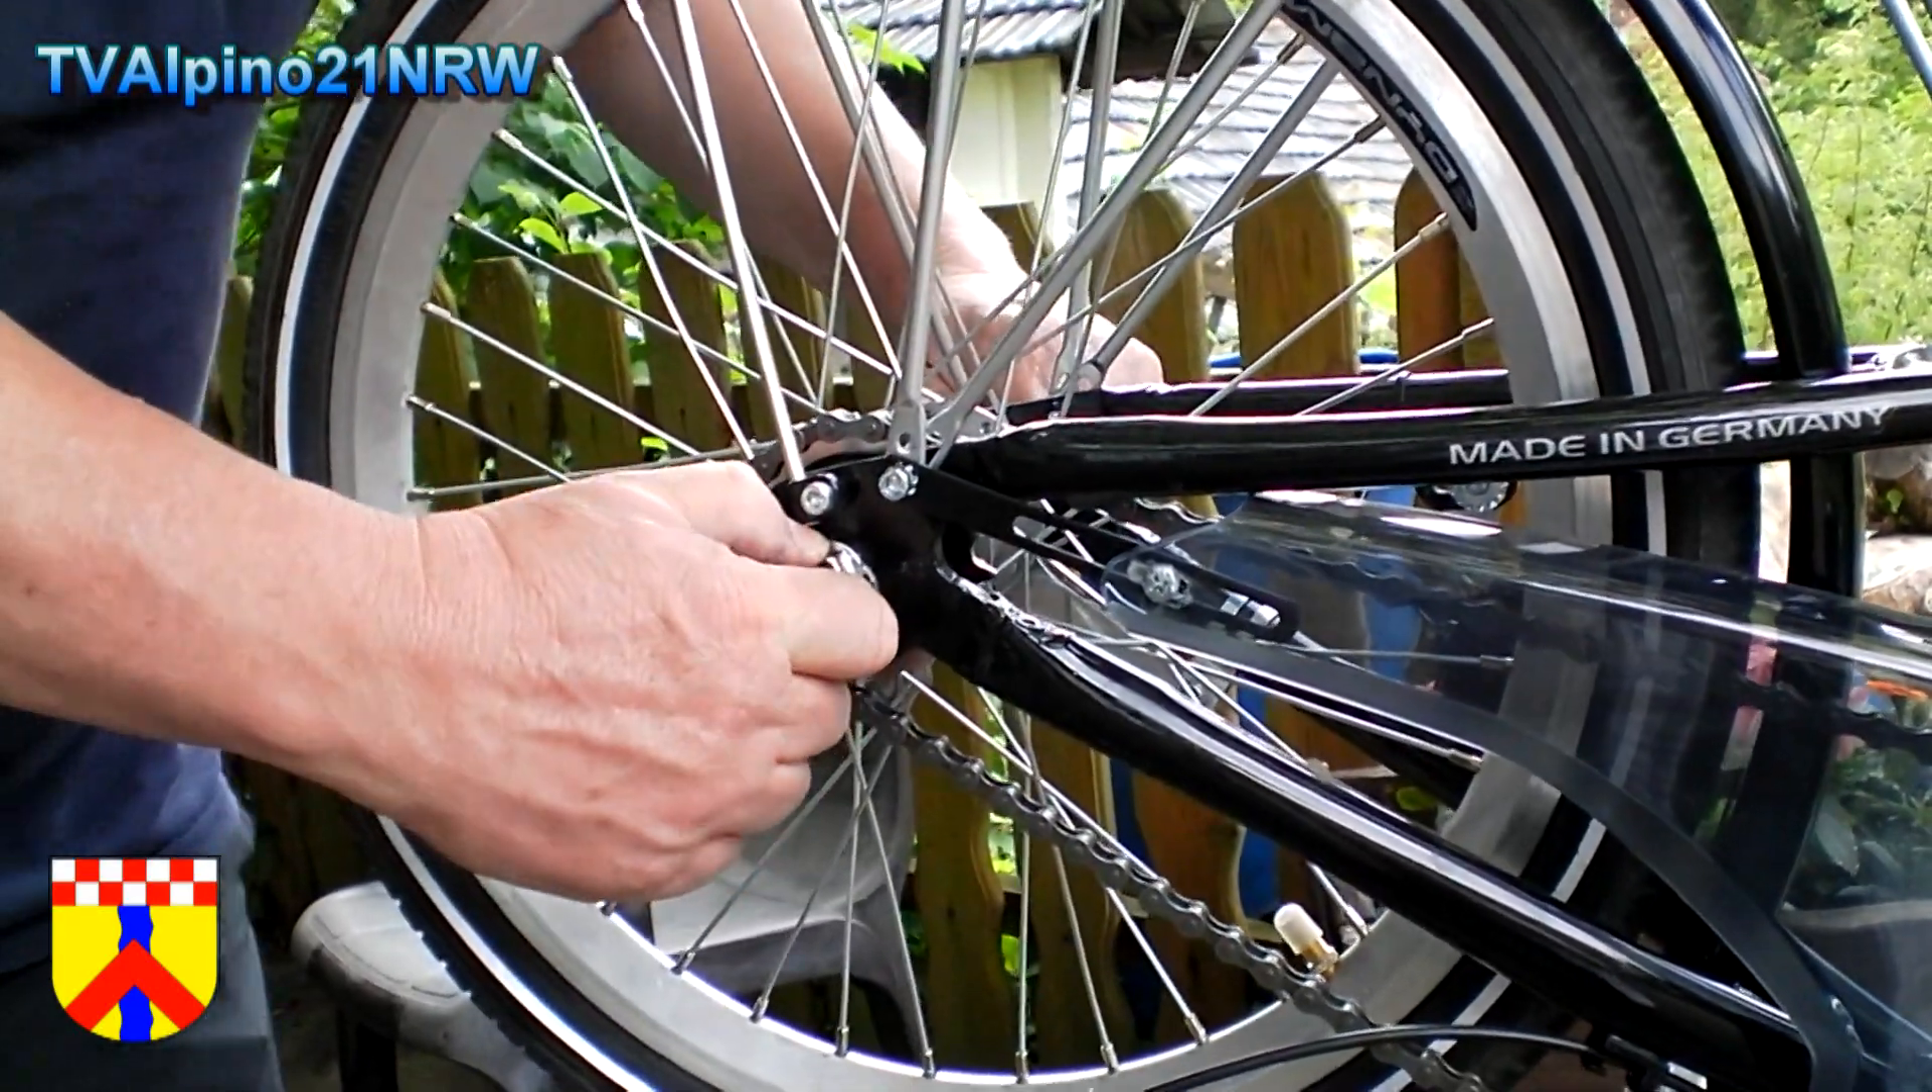So, jetzt haben wir das Rad wieder drin.